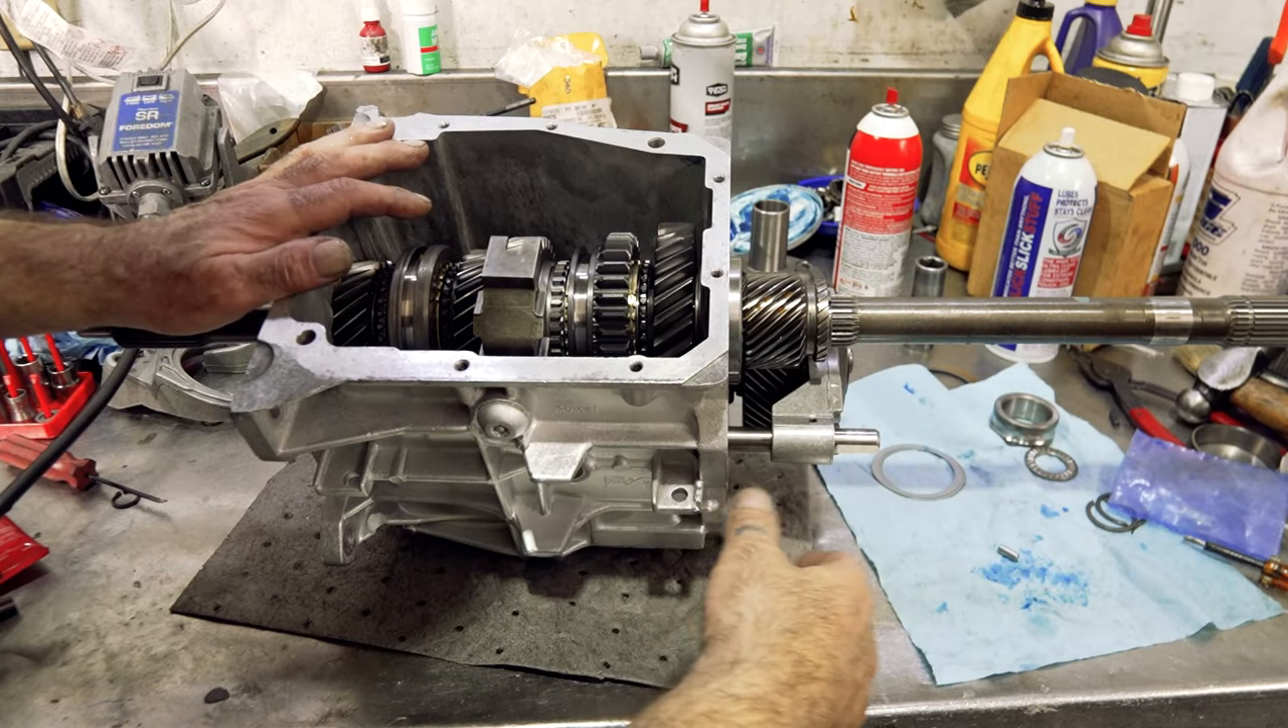So we got the complete upper gear train in.